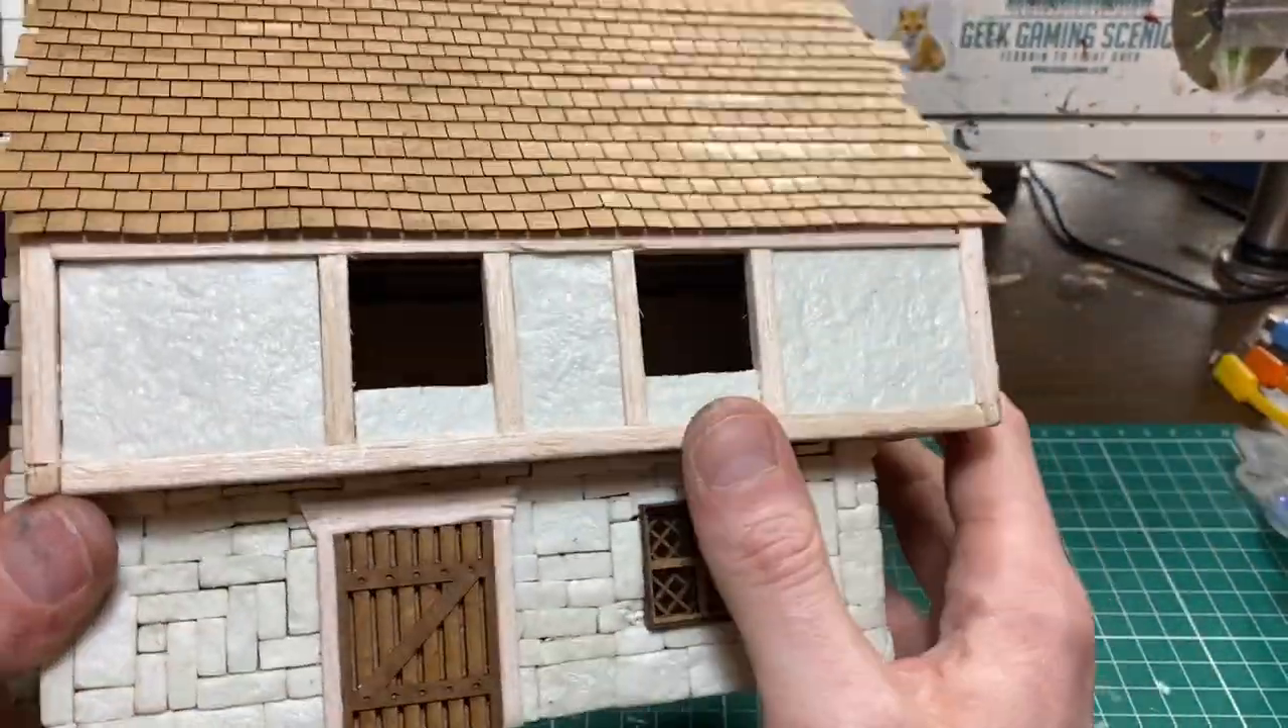Obviously i've got some windows still to fit but then we will come back and do a couple of minor corrections.